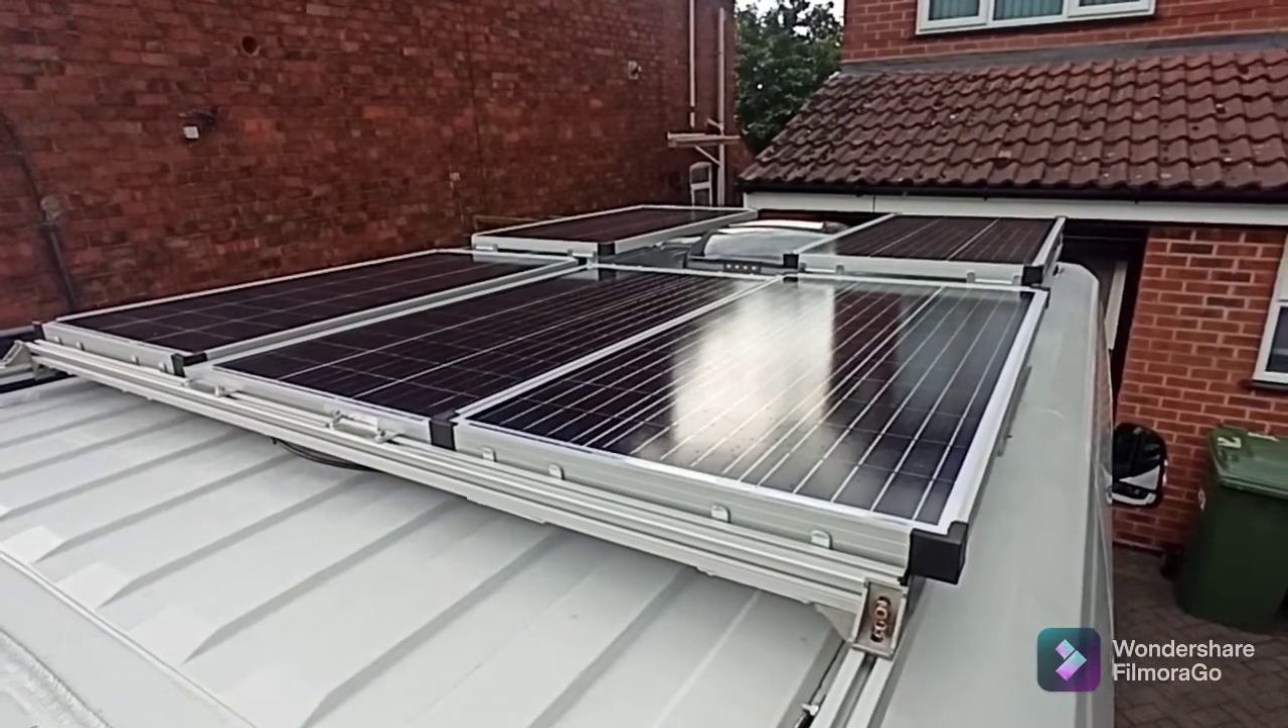As you can see, that's all the solar panels fitted.